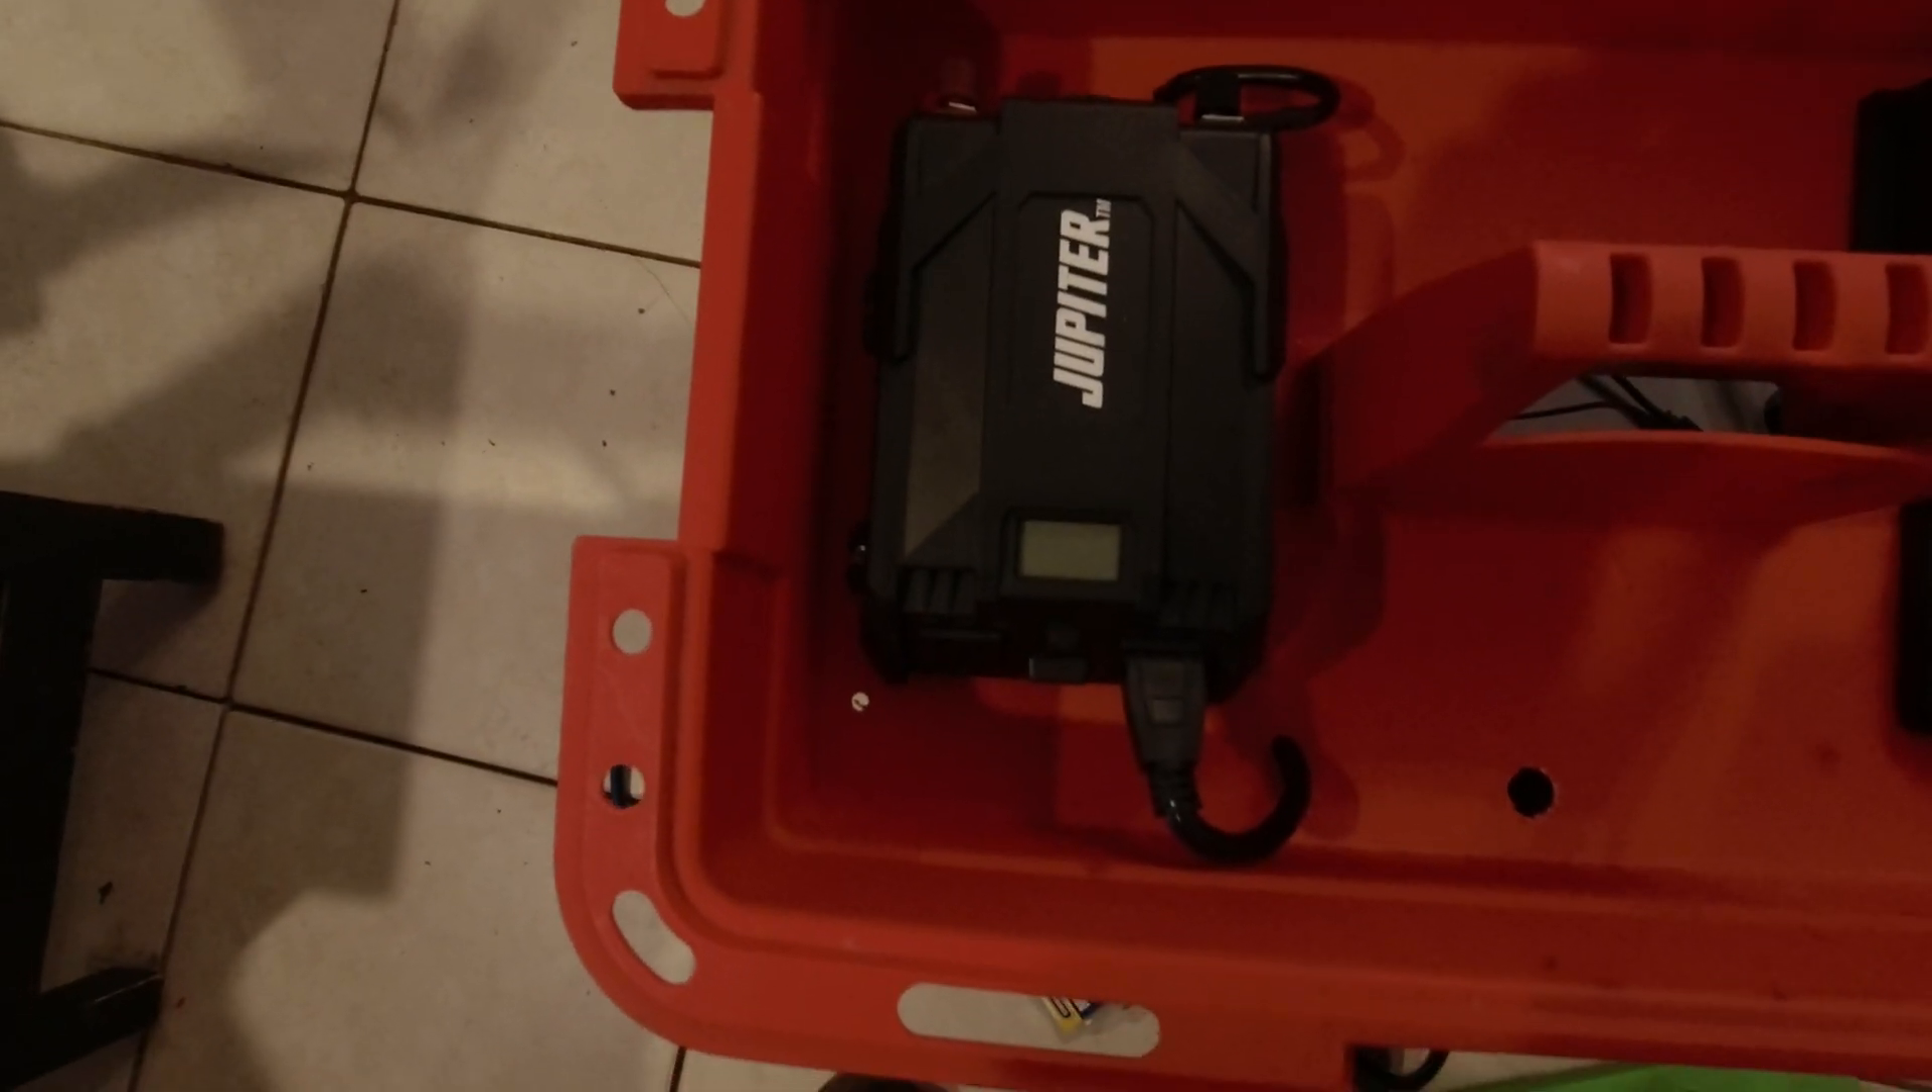And then we do have our inverter mounted and the wires run down through.